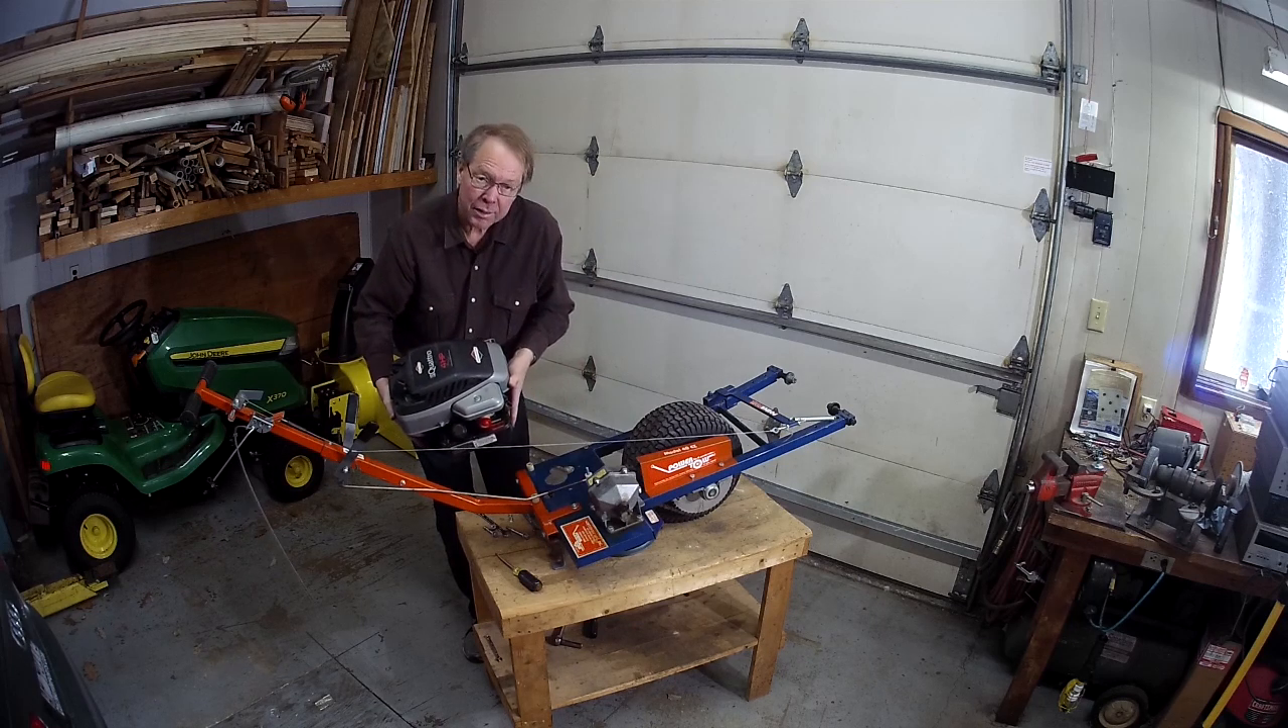So there you go, we've got the engine off.